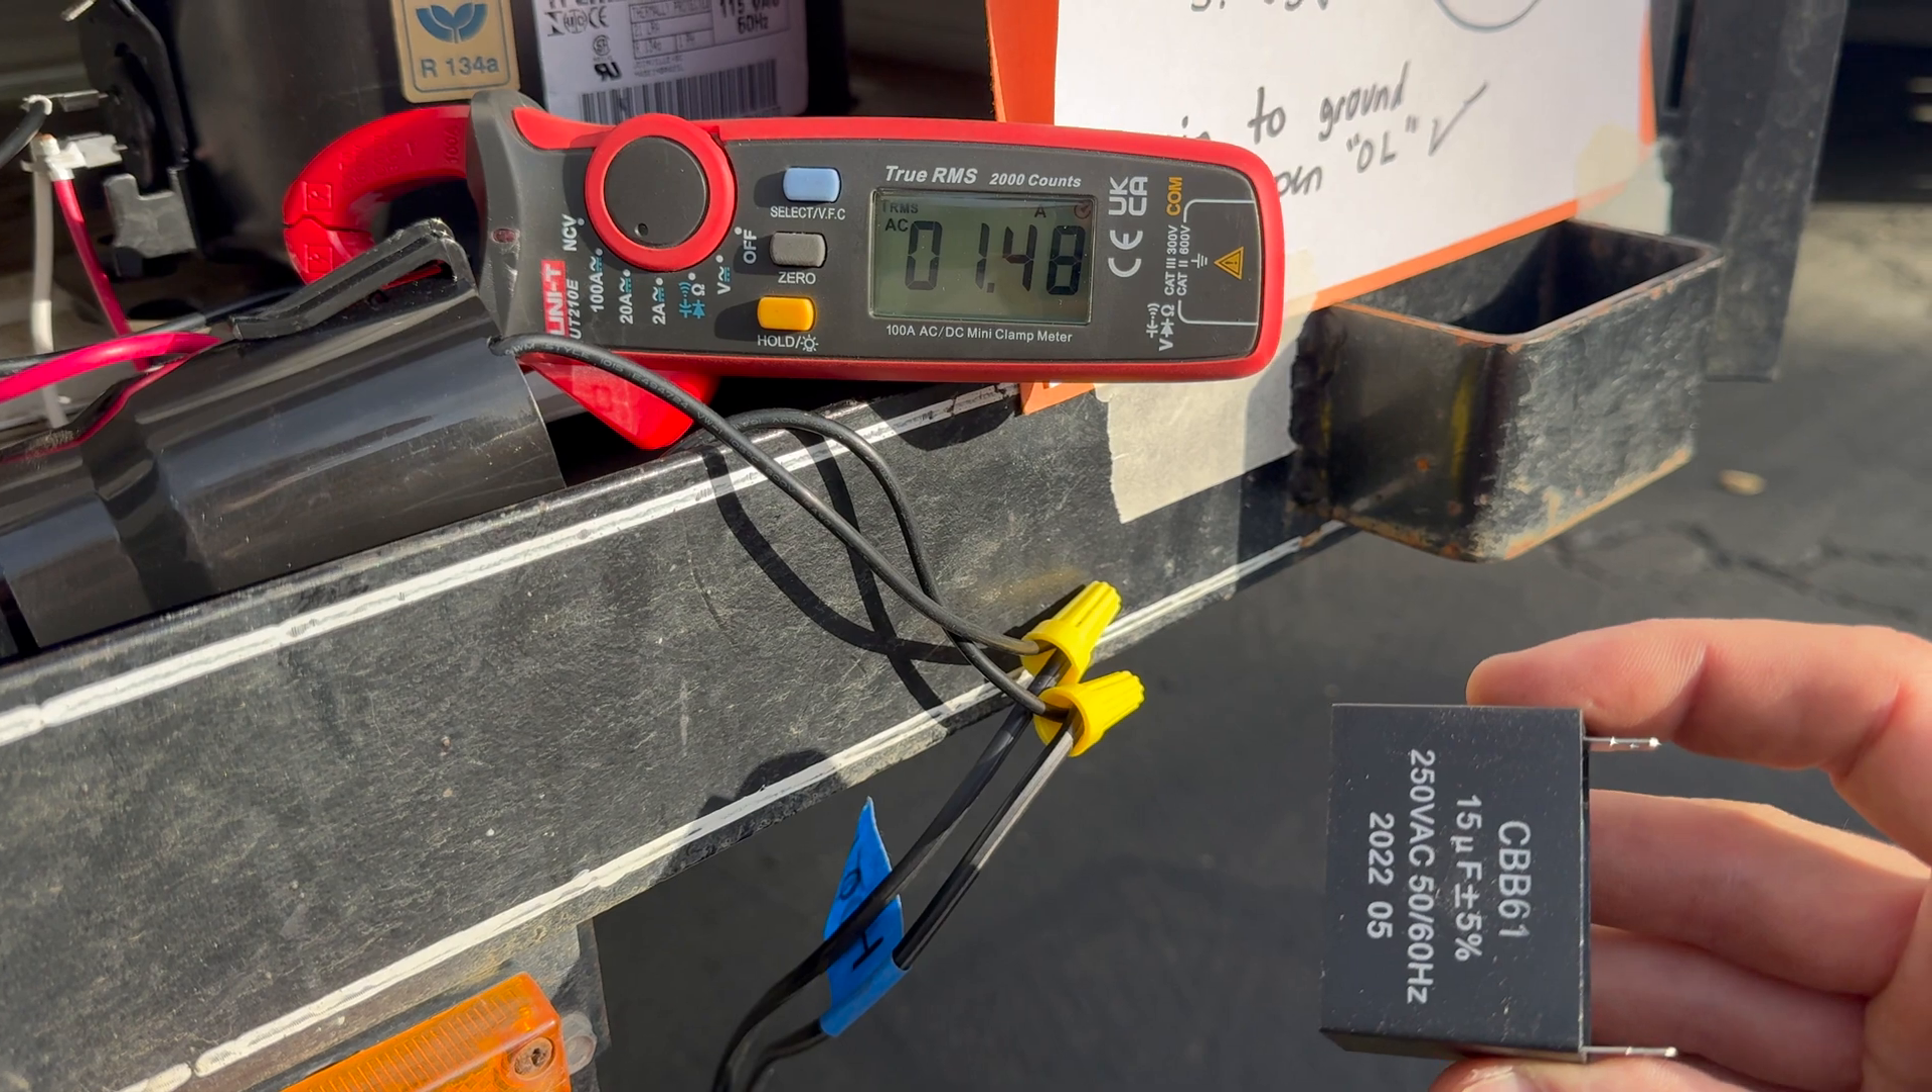So with this hard start kit, things seem to be going well, and I haven't actually even installed the run capacitor just because this freezer didn't originally come with one, but that's a potential upgrade as well.